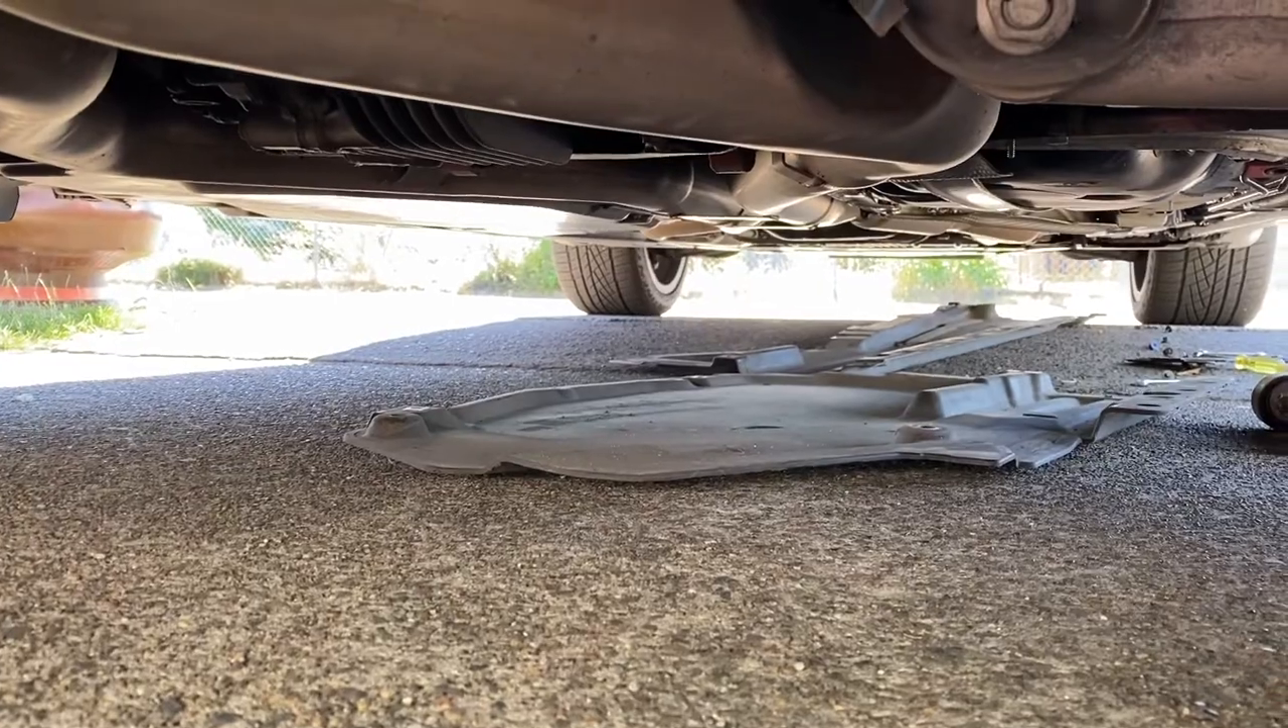So yeah now i have to put back all of these covers and technically i'm done.